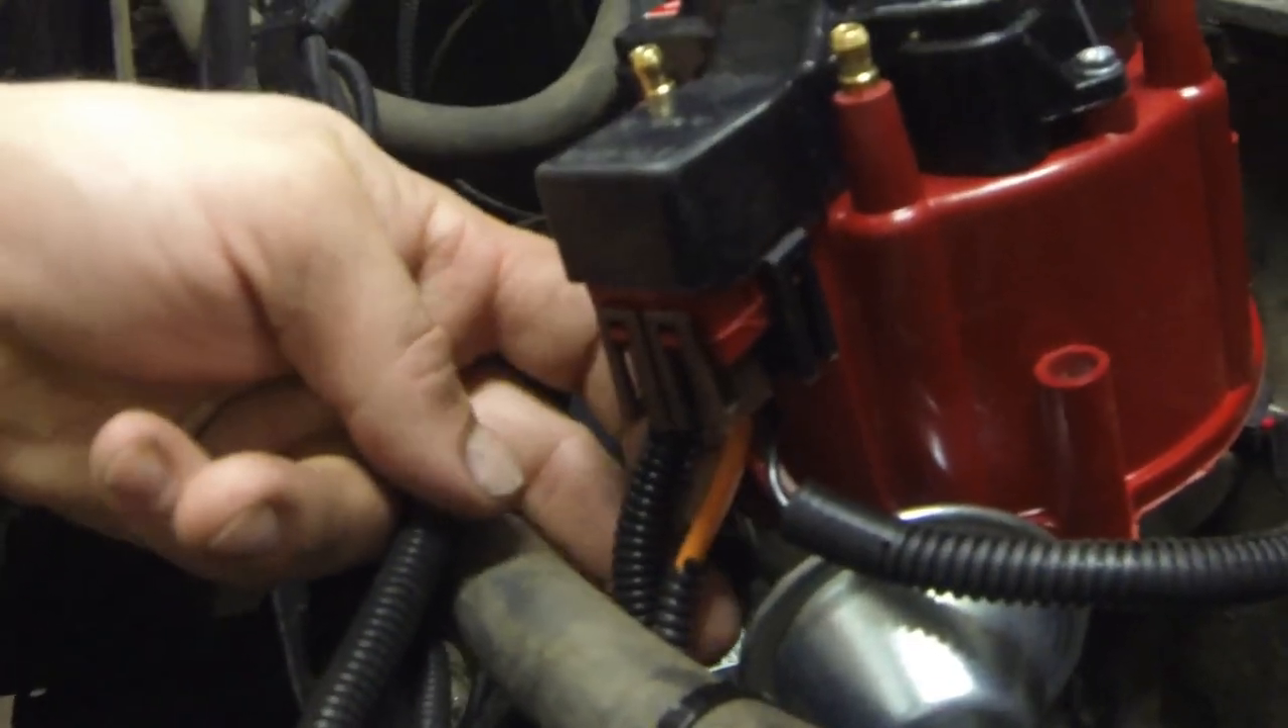Okay we've got the distributor in.